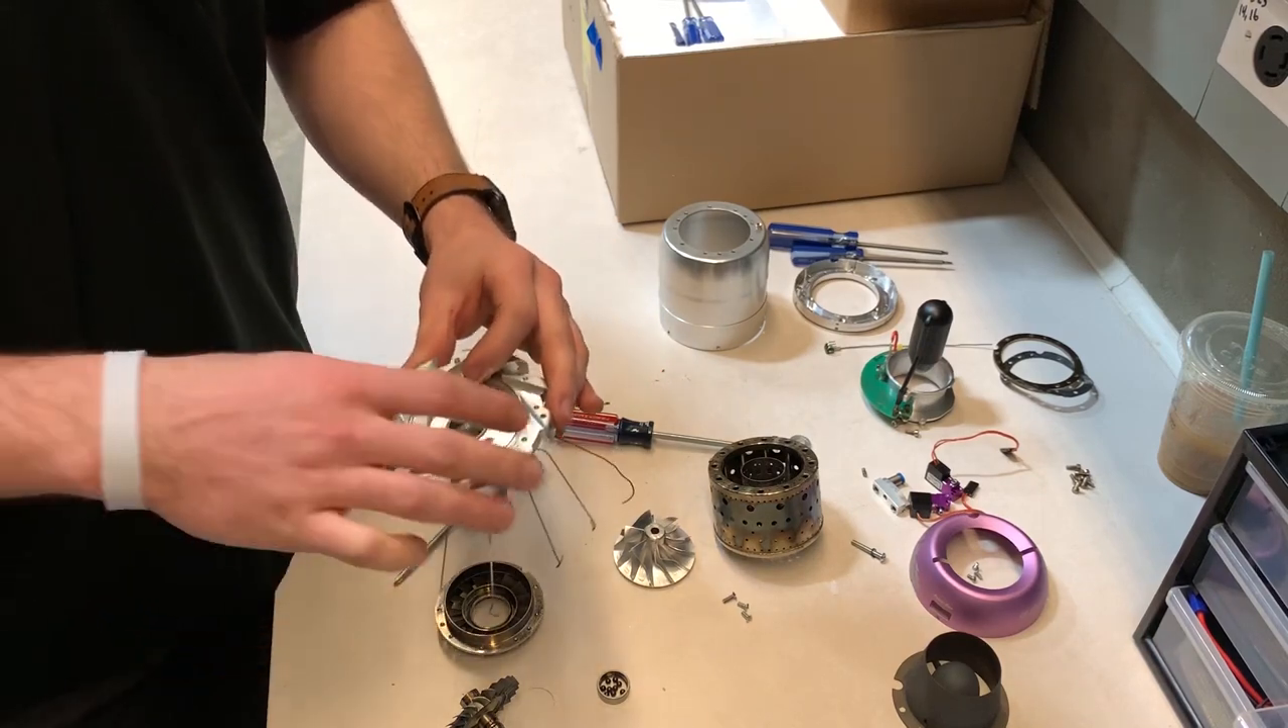You've taken apart the whole engine.